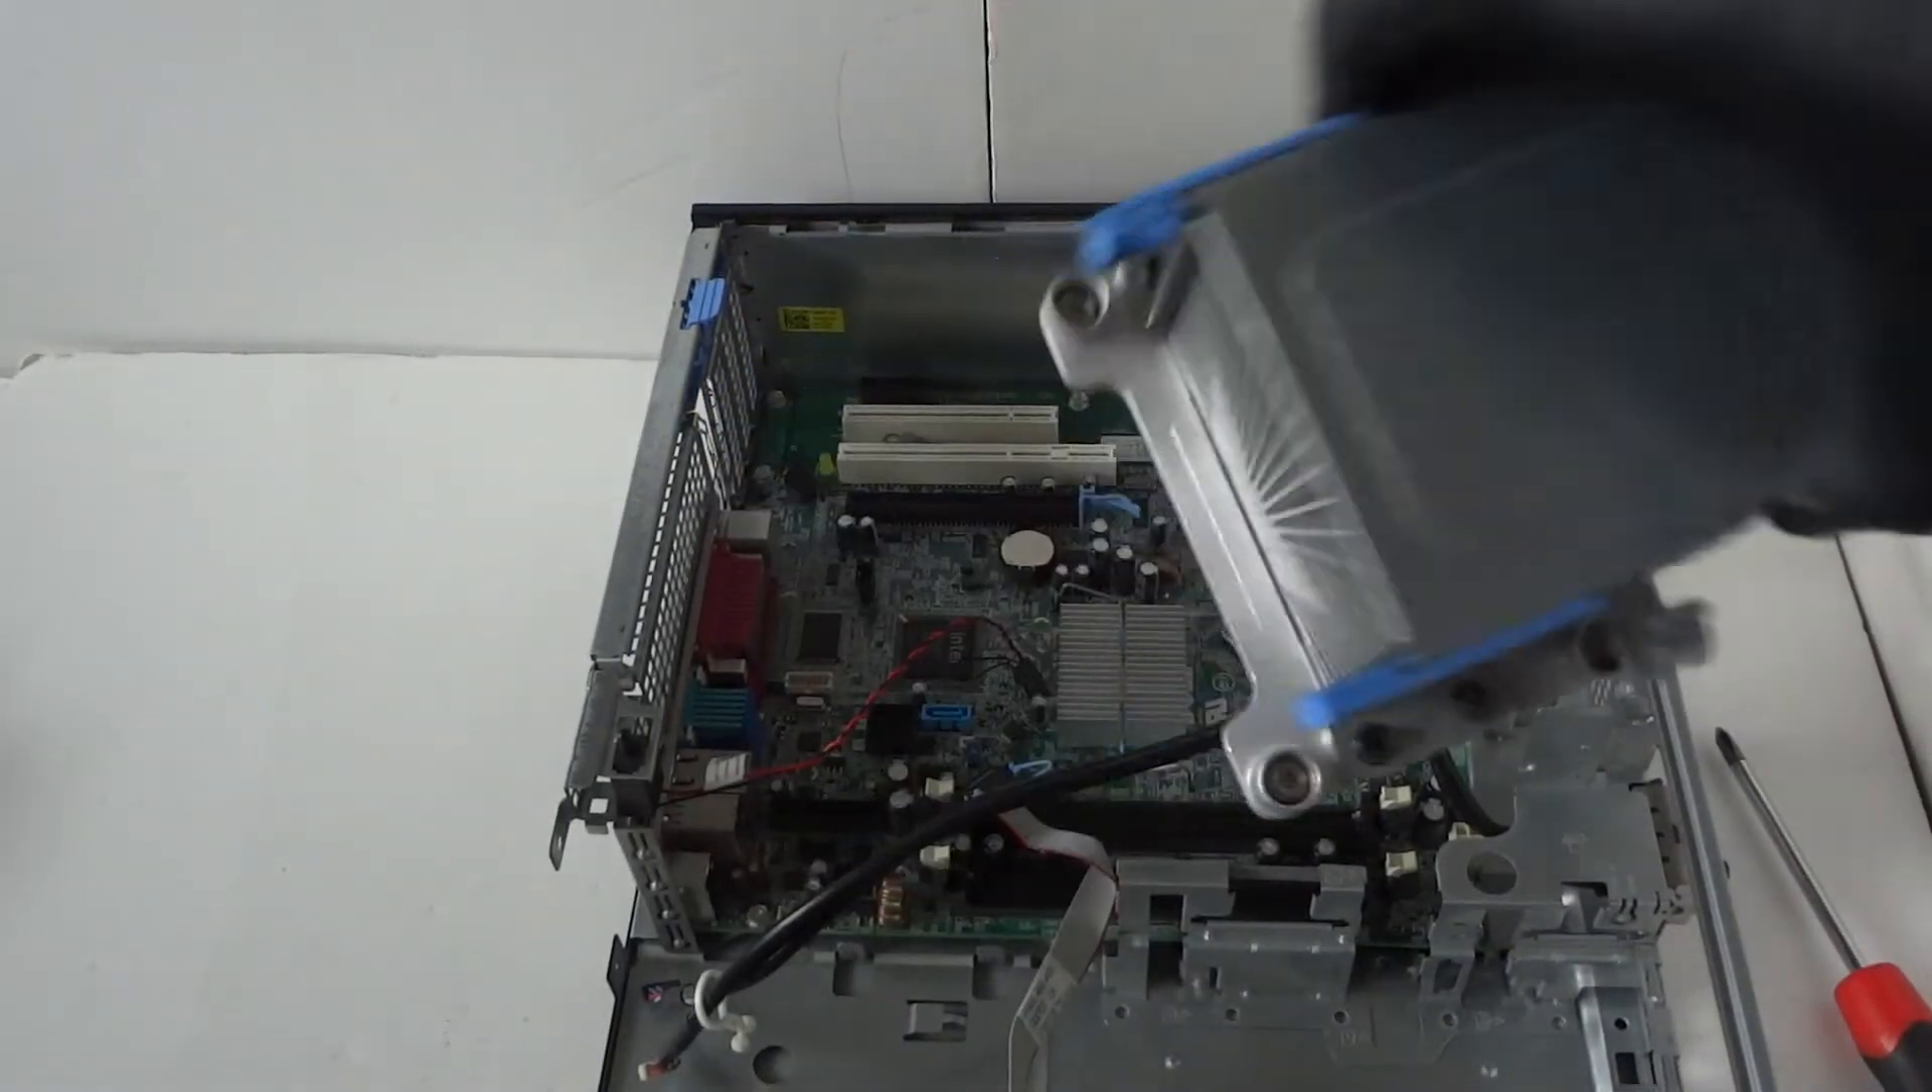So here's the heat sink for the processor removed.